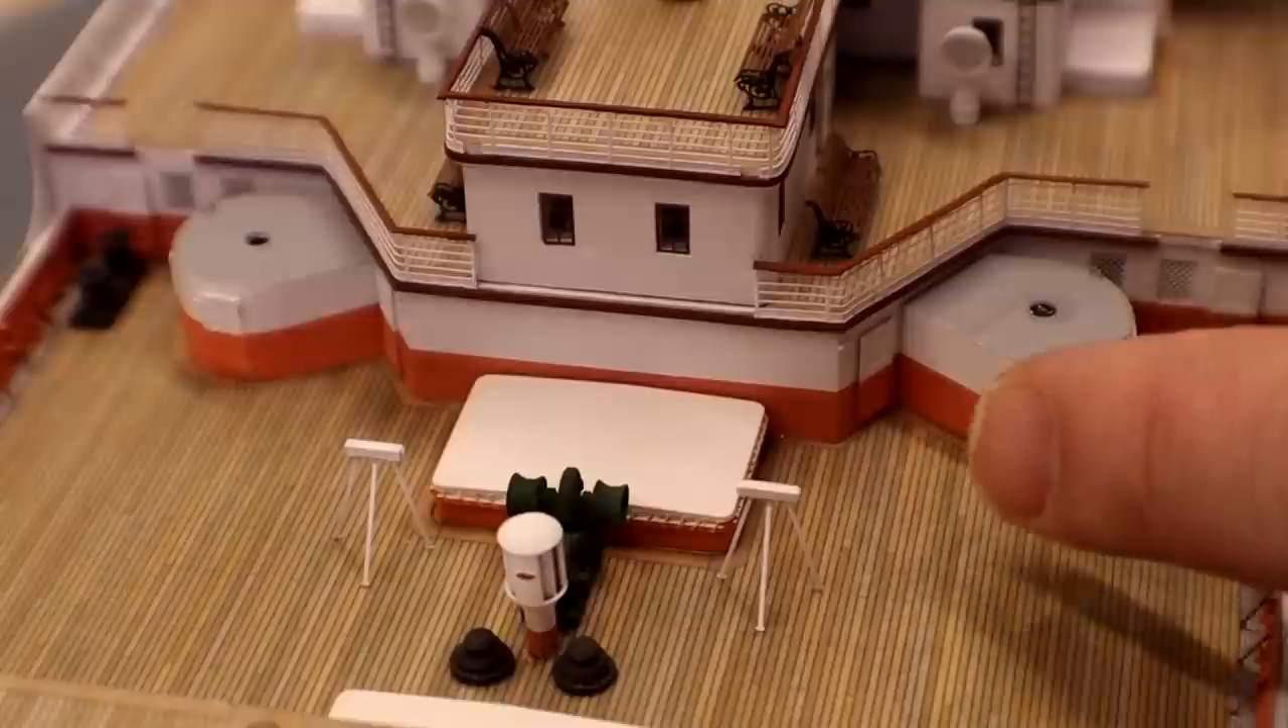I have a little bit of a cold but I've gone ahead and installed these braces down here to hold up the aft two and a half ton cranes.